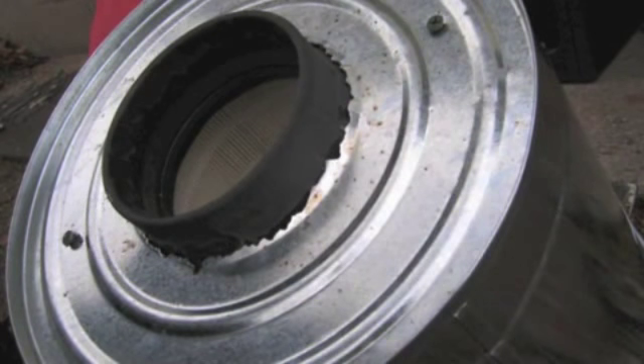And we cut a hole in the bottom and screwed the filter in as you can see in the photo.